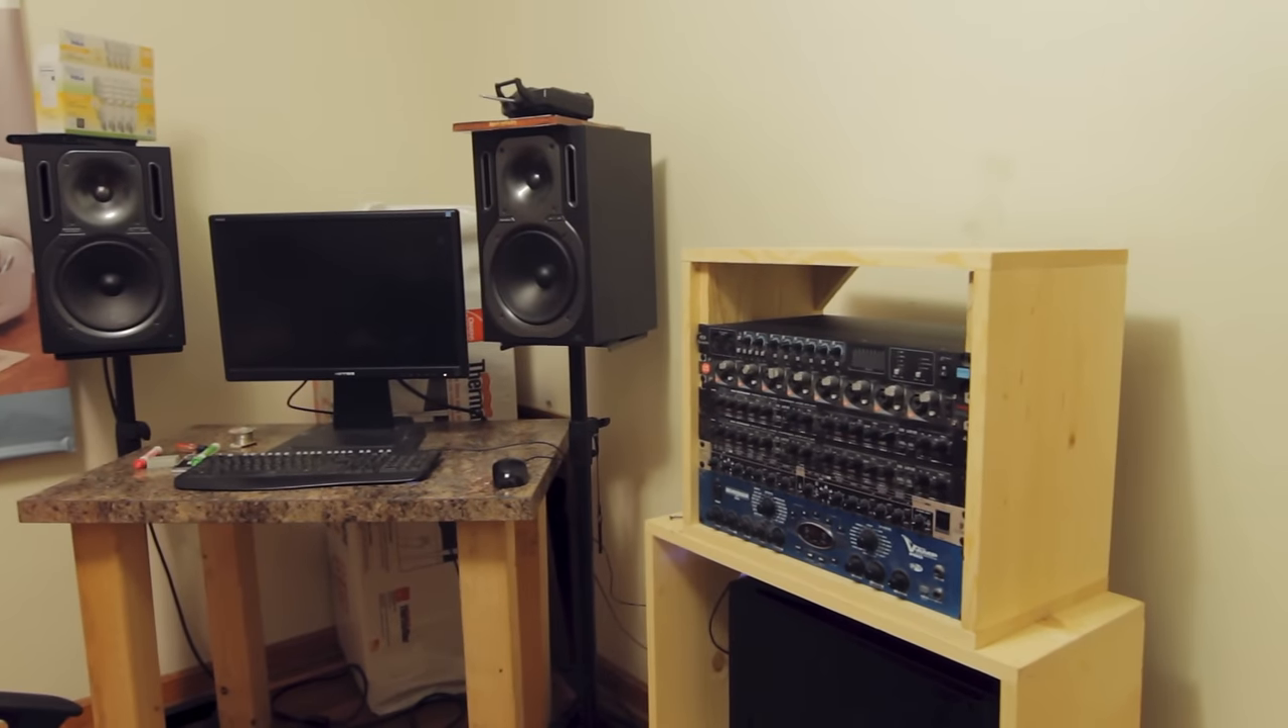All right guys got this little rack popped together here.